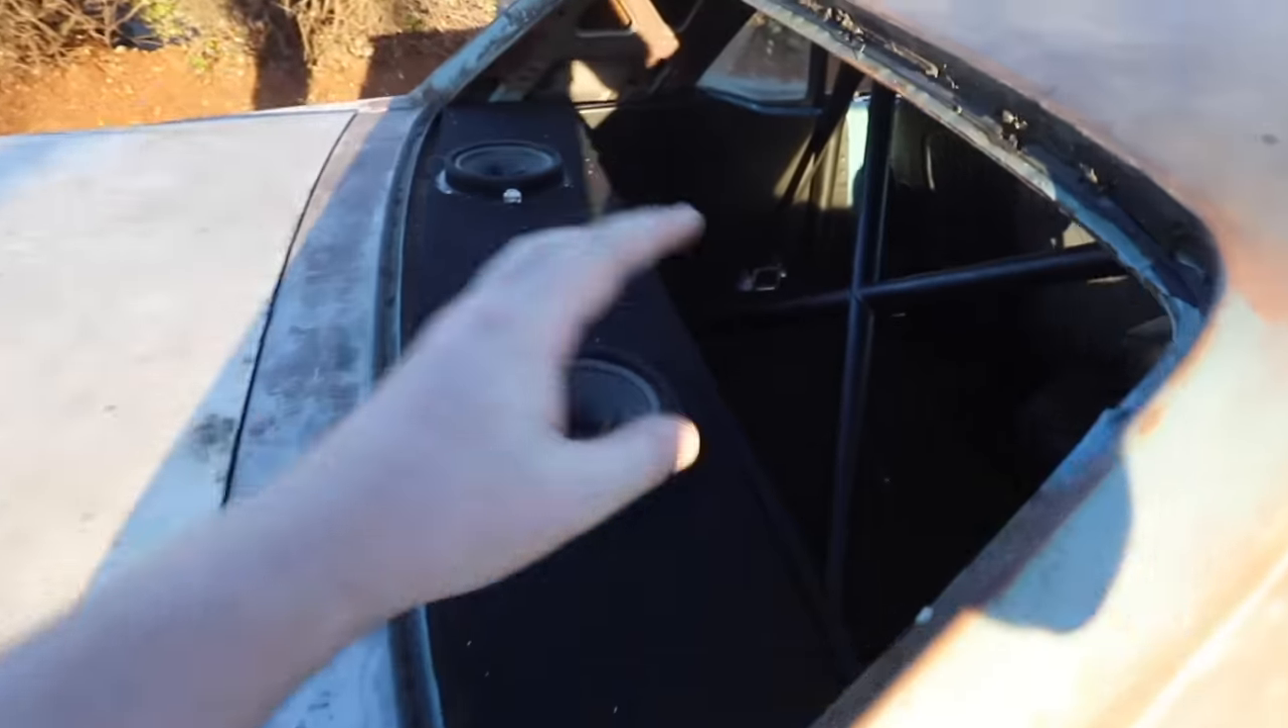Oscar accidentally broke the rear window out and we haven't been able to get our gasketing in yet.